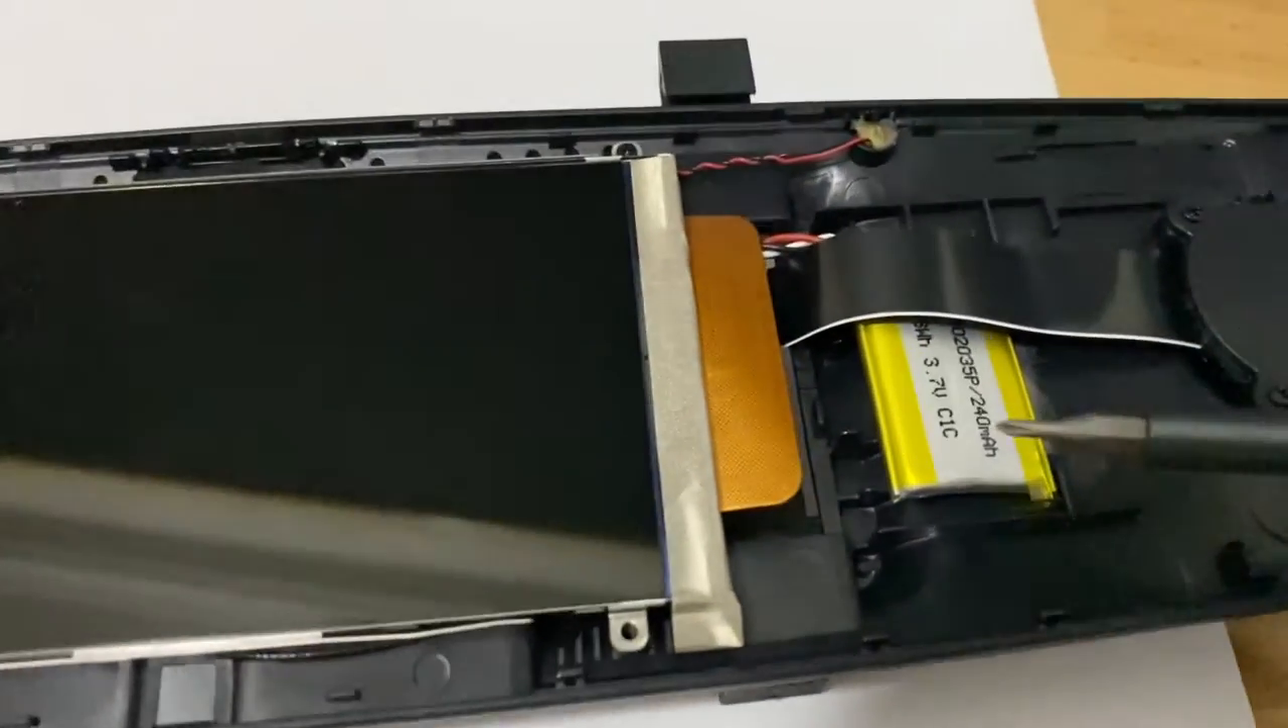And as we can already see, the battery is exposed.